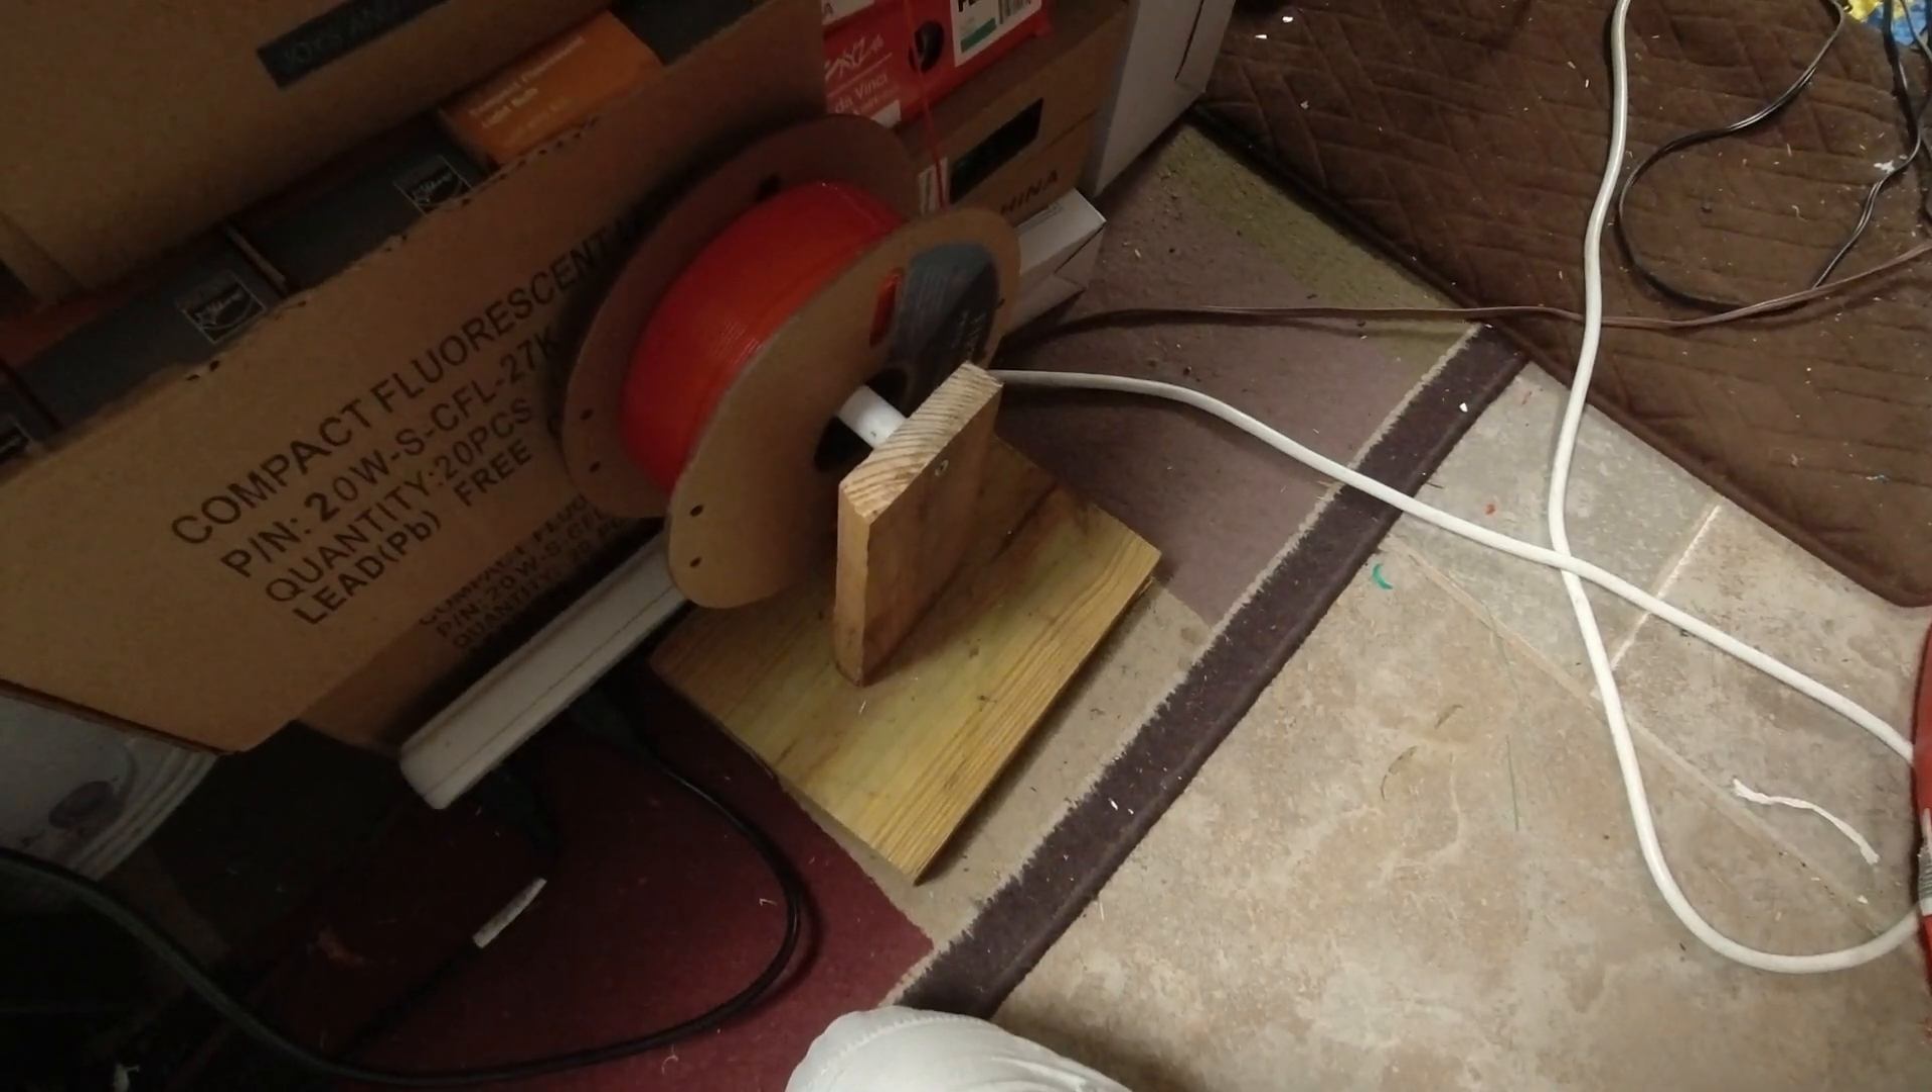We built our own little spool holder.